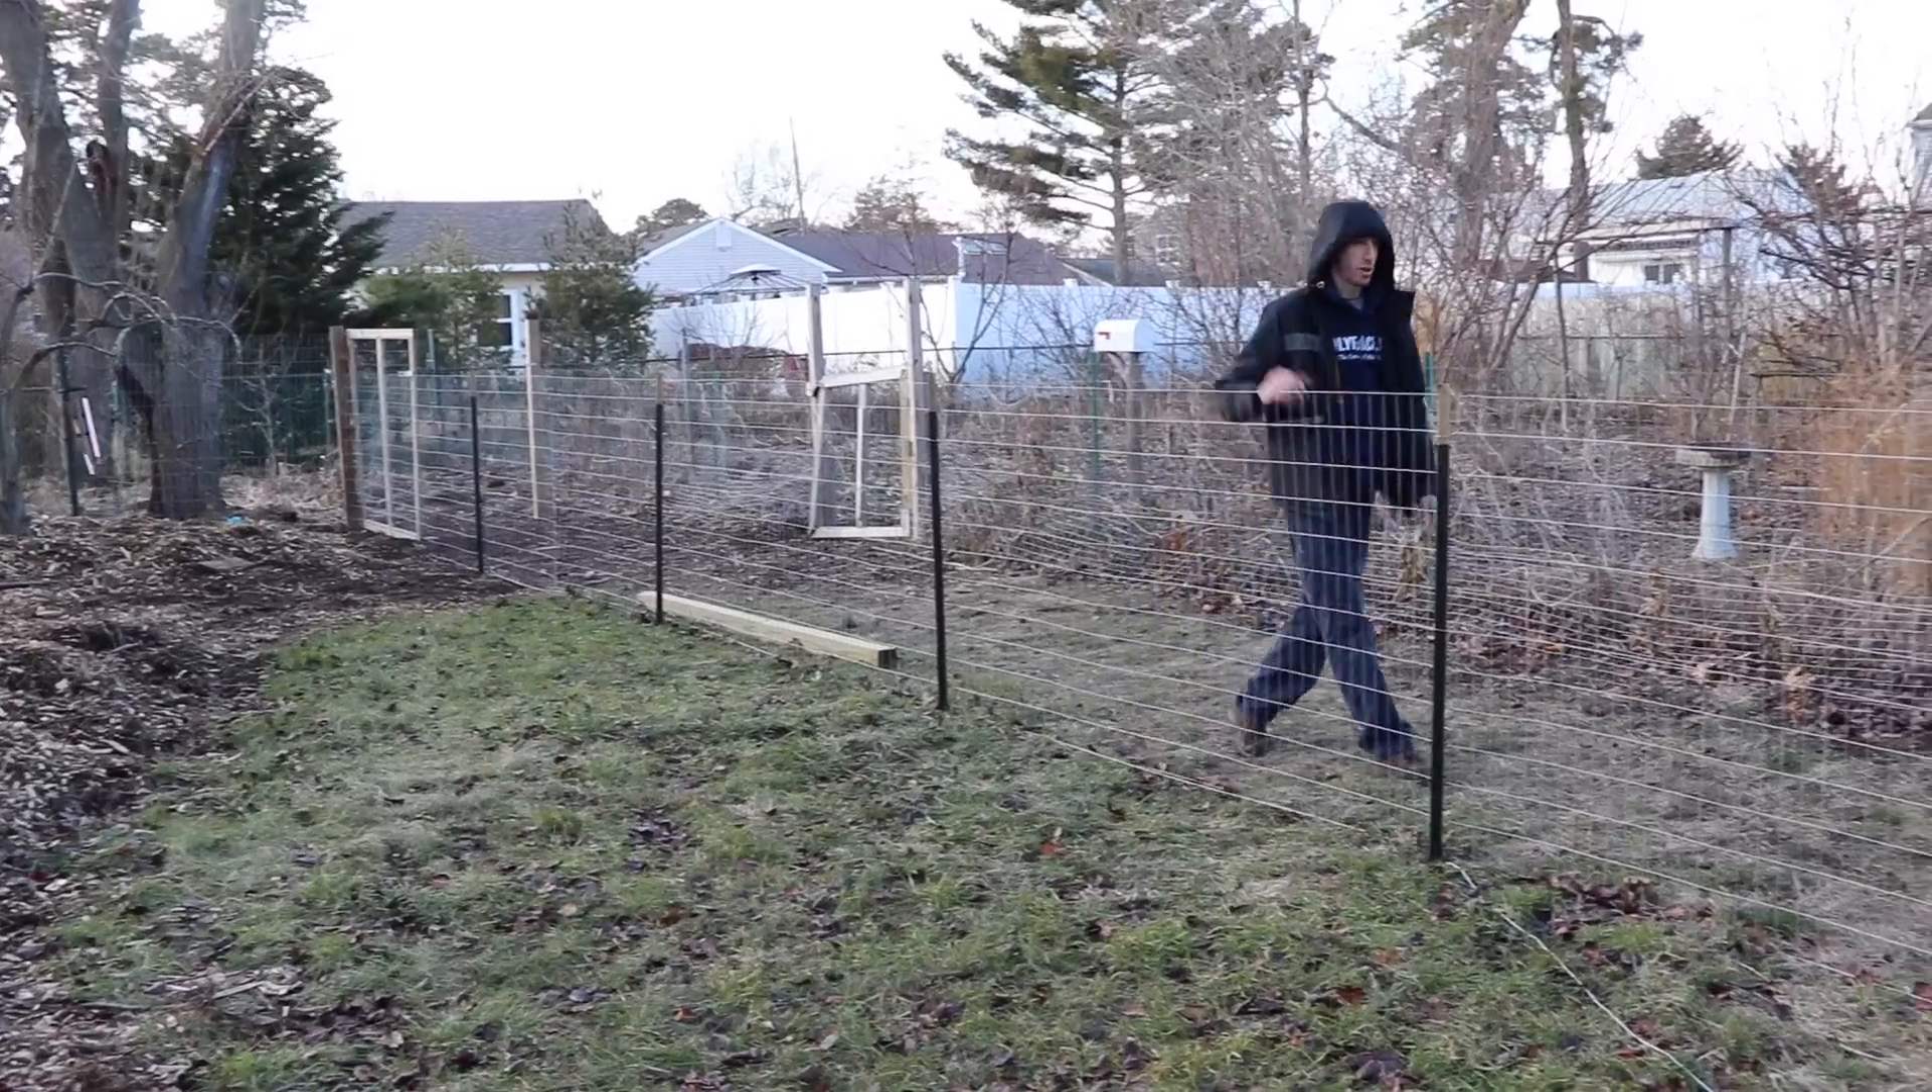It's really getting cold out now that winter's here and I'm happy I got this fence up.